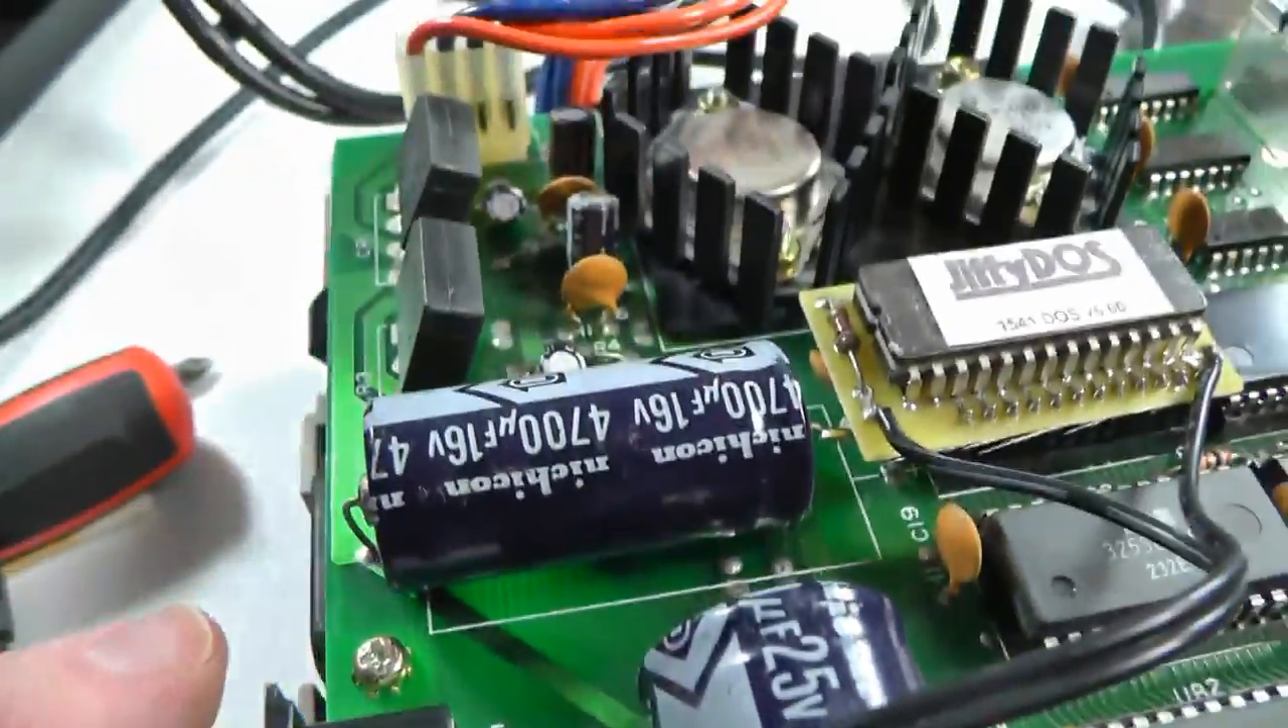So we got the chip in. We had to move the capacitor off to the side.